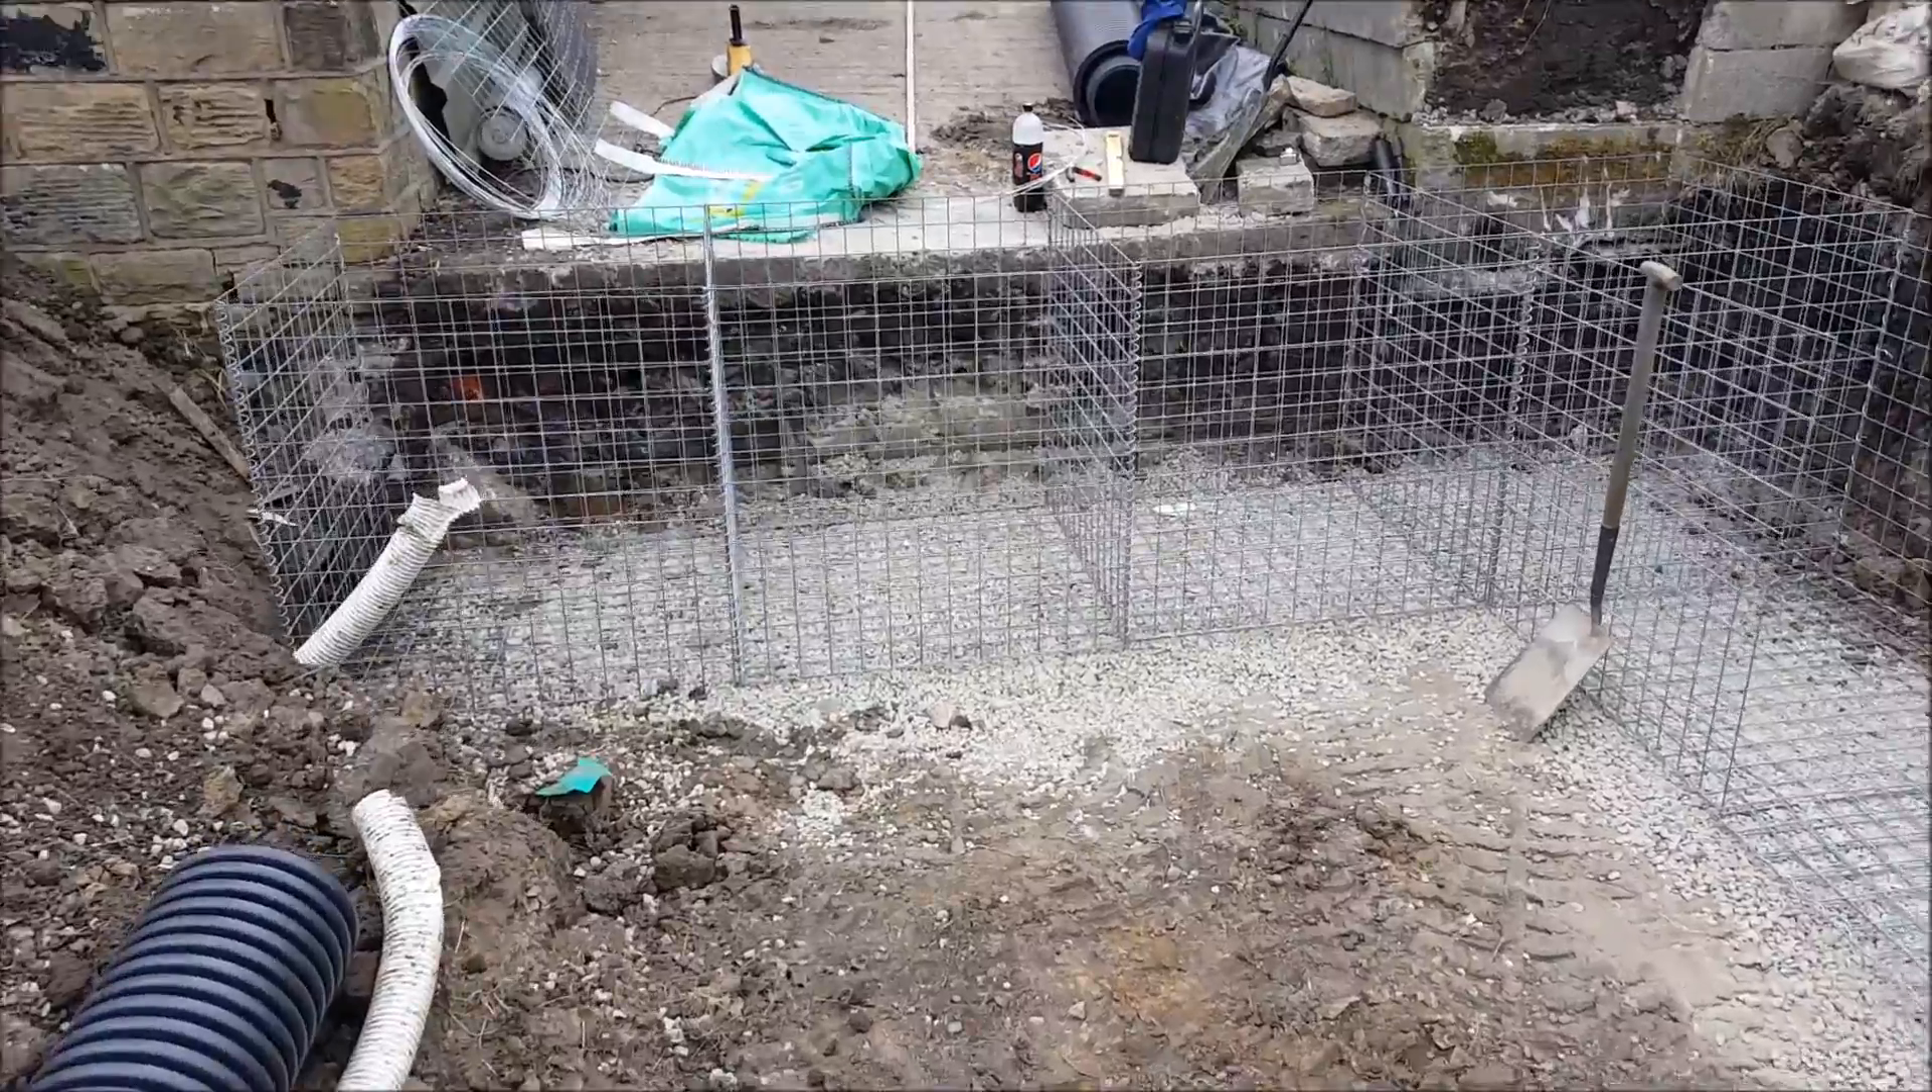Okay so we've got four baskets in so far just about to start filling them.